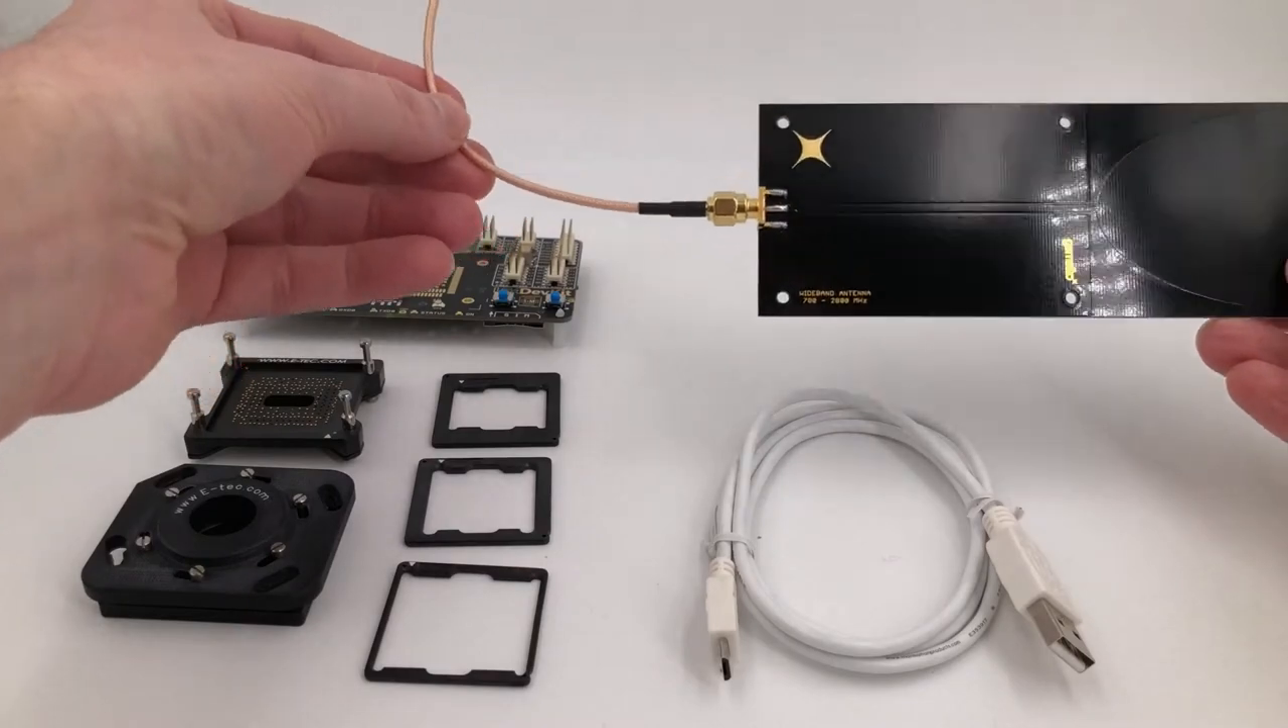So there we have our antenna ready to go and ready to be attached to the board but we'll do that later on.